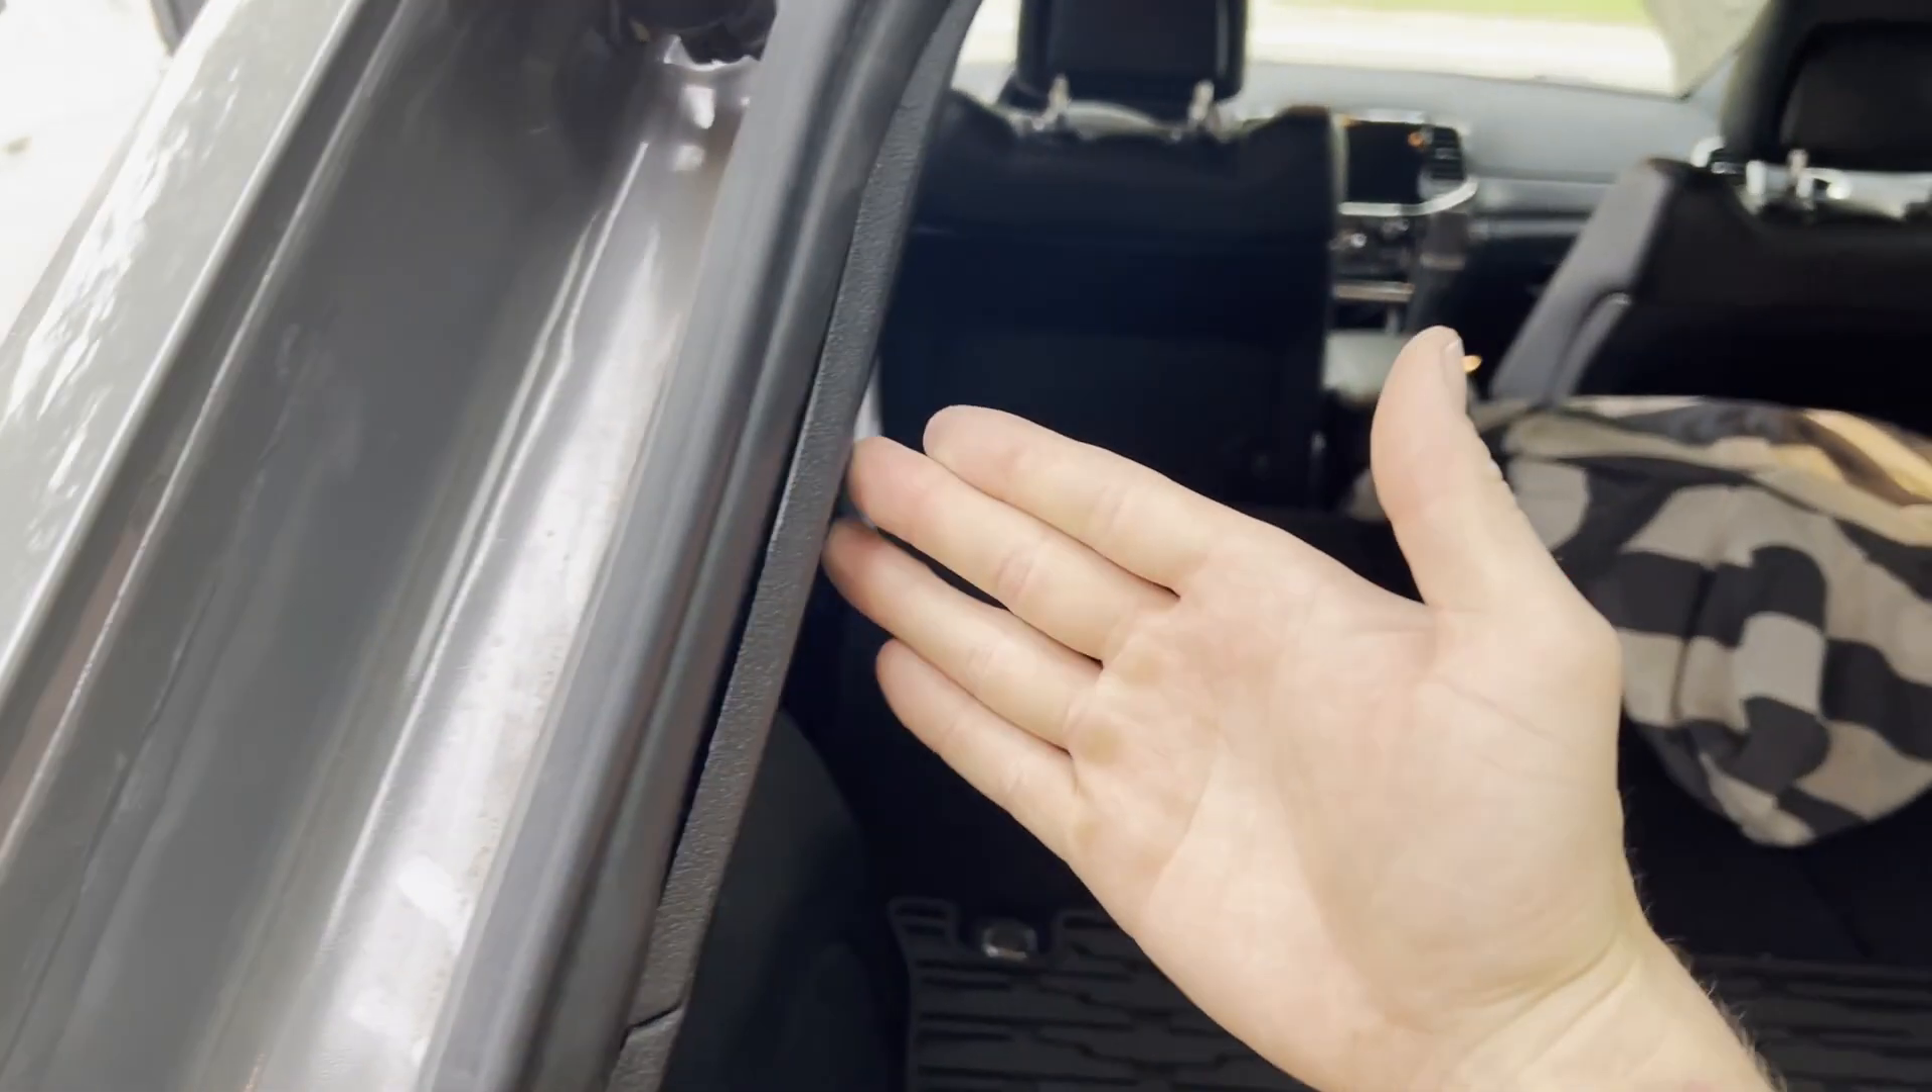And then over here big old gap between the panel and the weather strip.